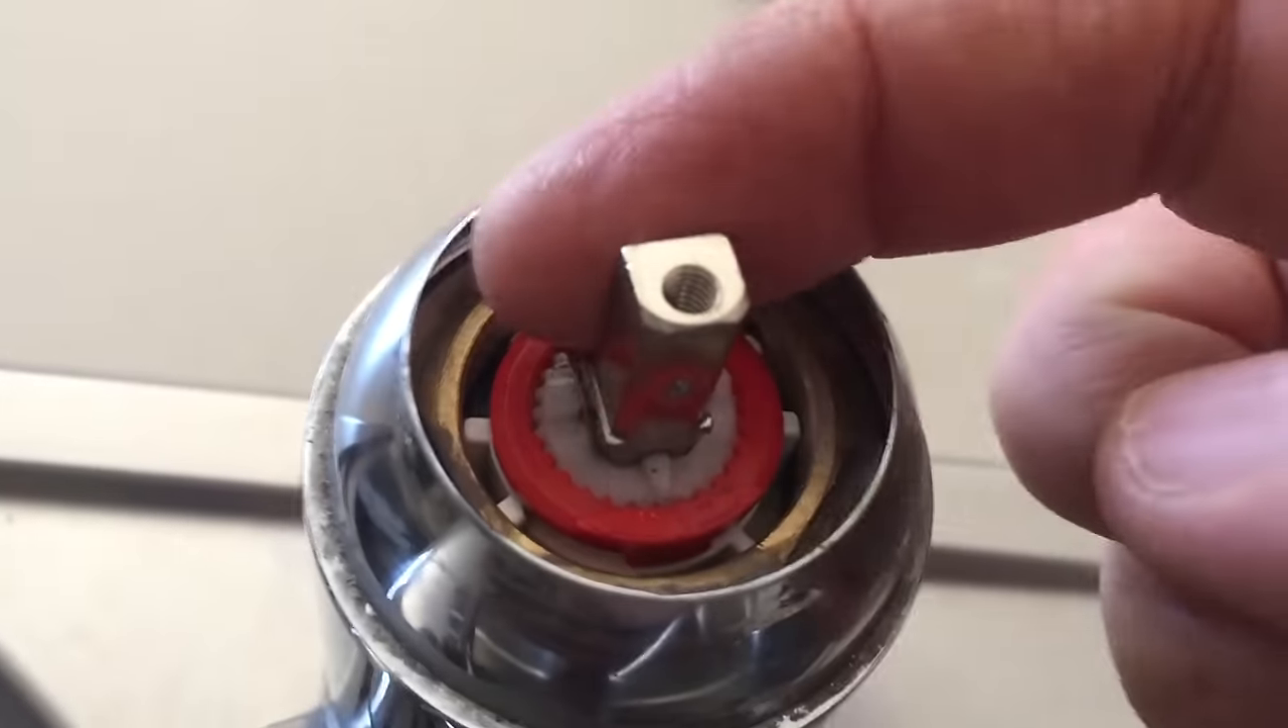Now we've got the handle off.